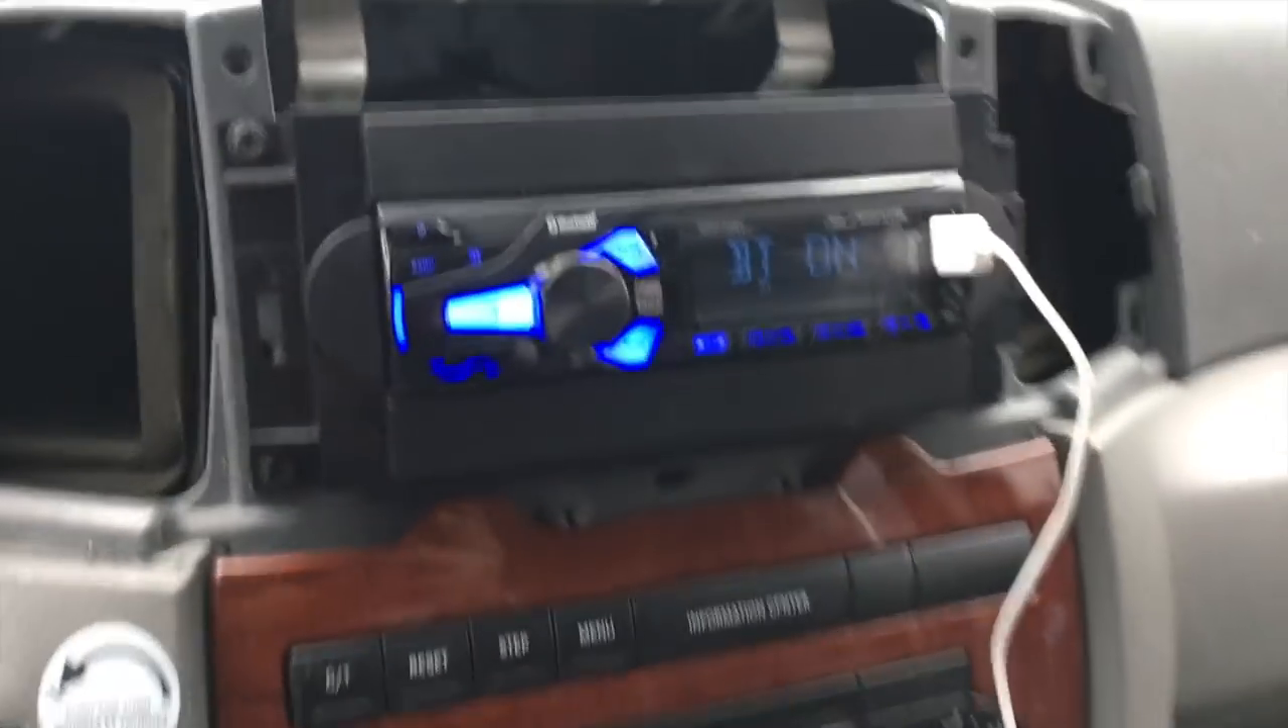Ok guys, so we got the unit in. I got the Bluetooth hooked up.